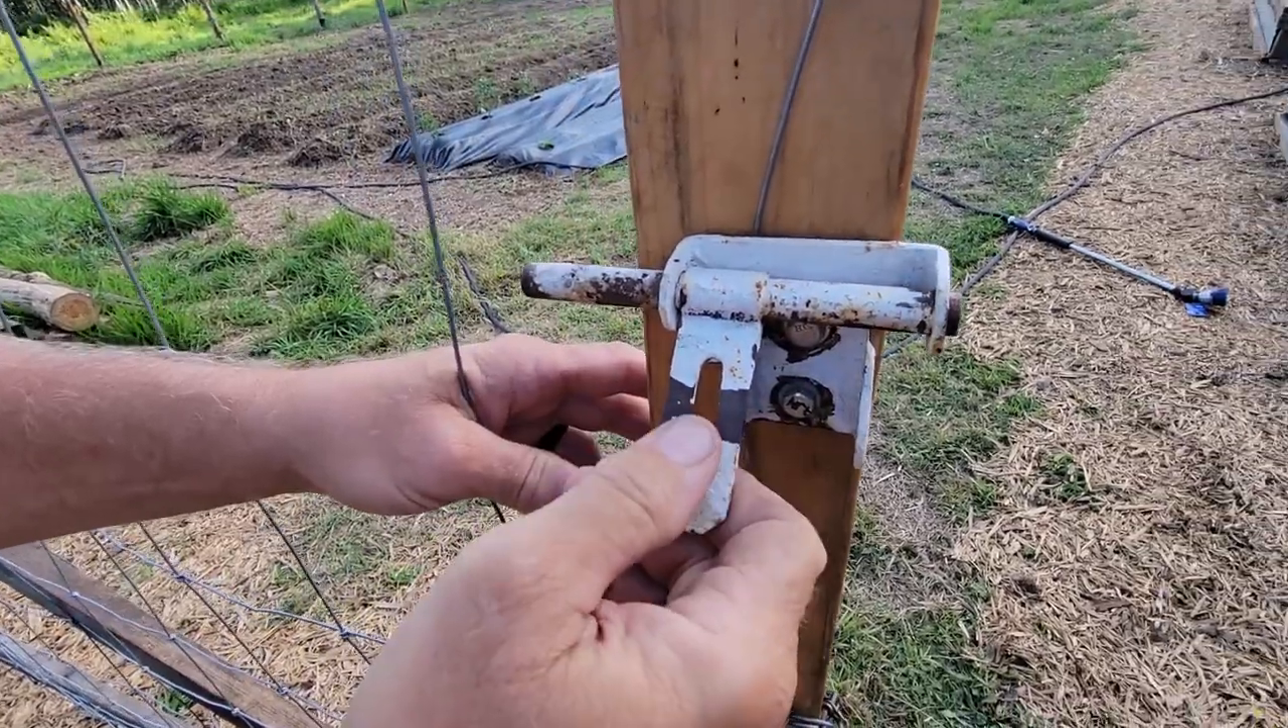And we put a latch on here with a couple of lag bolts.